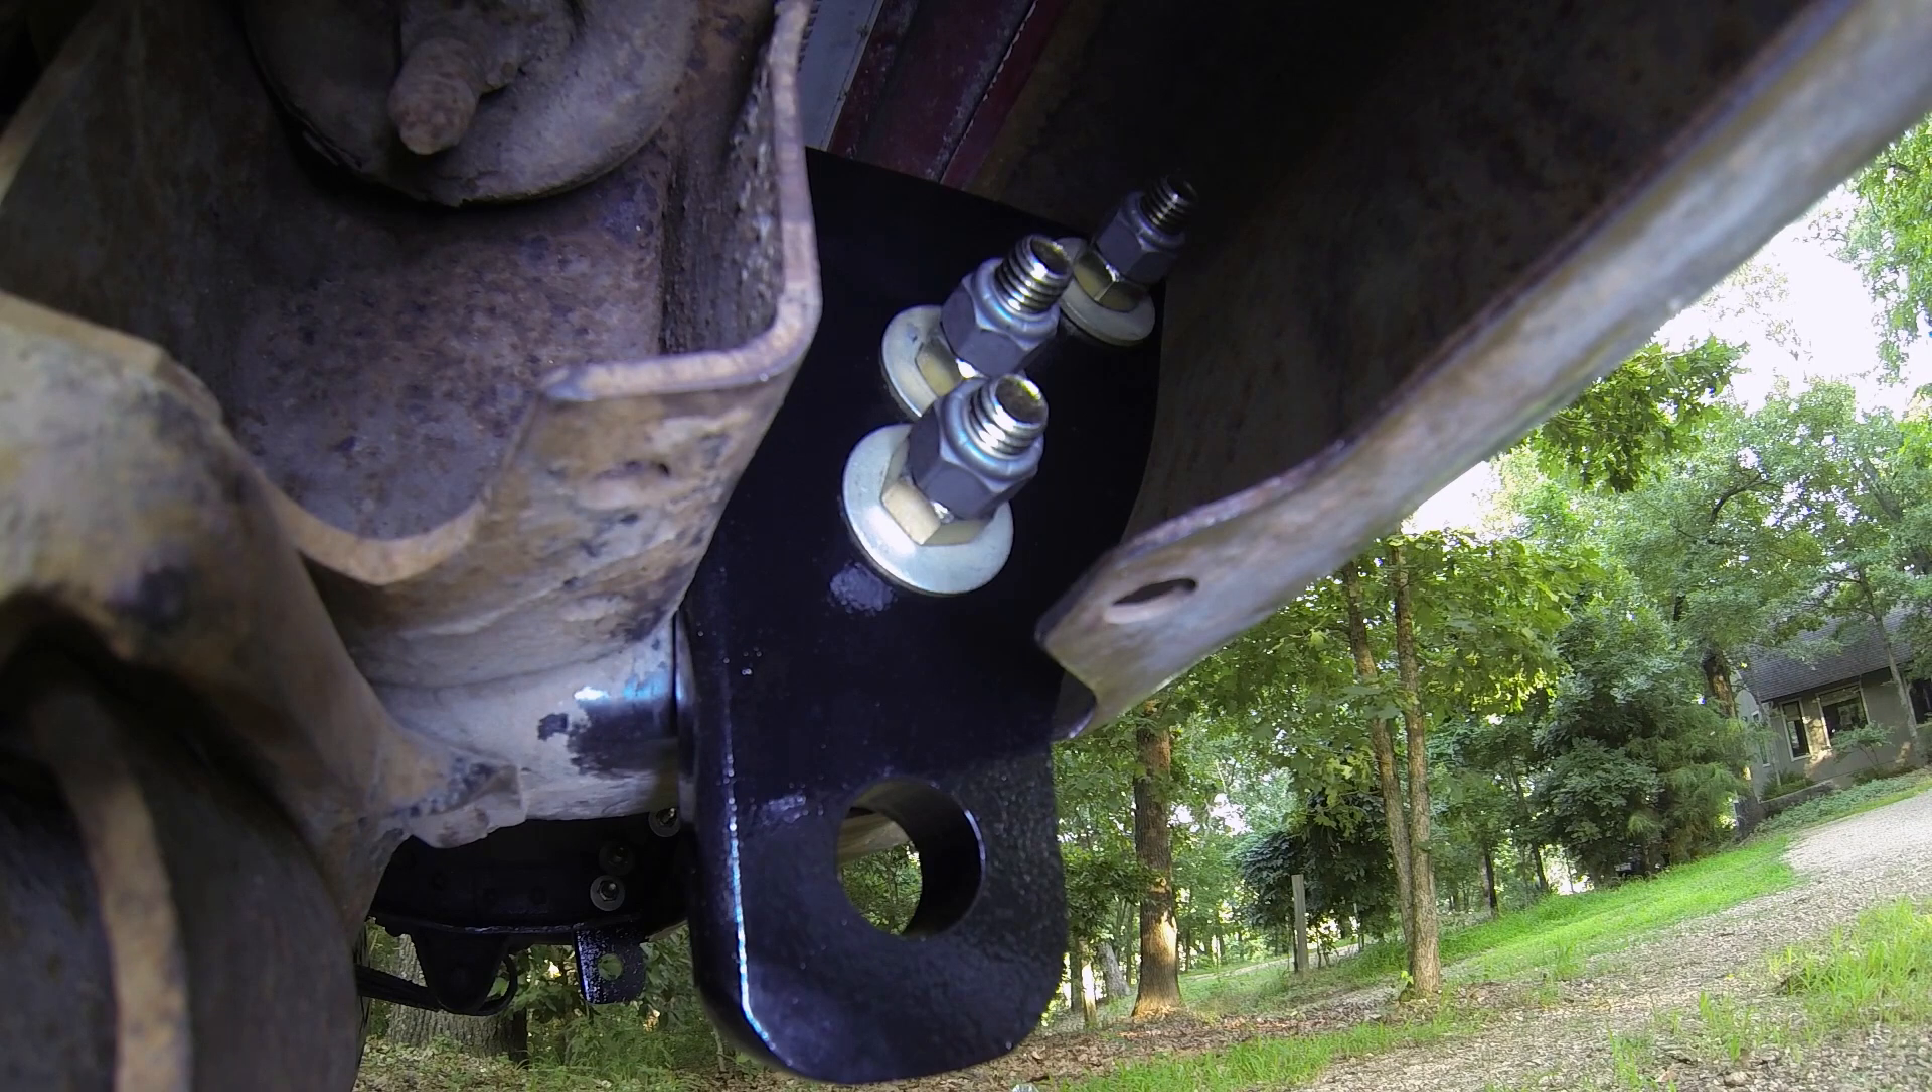Here you can see the bracket mounted to the frame up behind the bumper with all the grade 8 hardware.